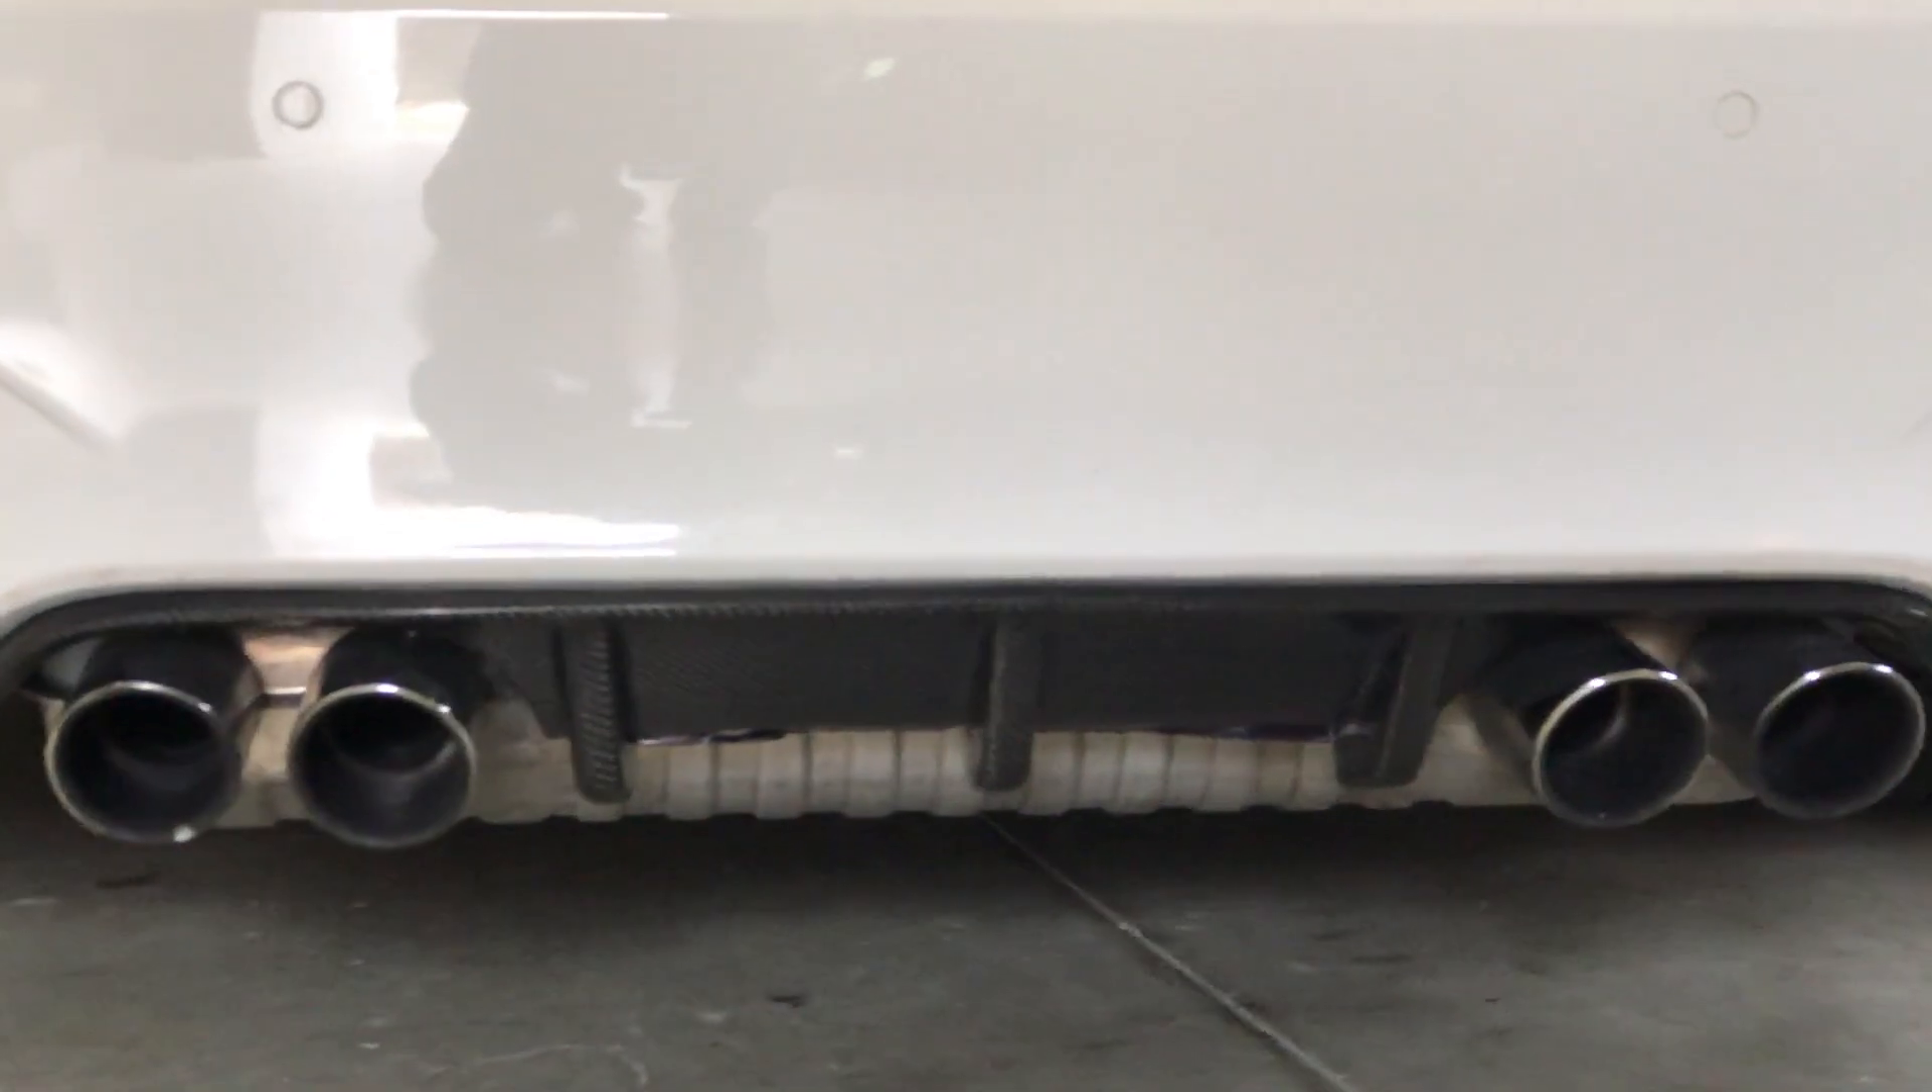And here's the finished product. We've got the carbon fiber rear diffuser on the BMW M4.